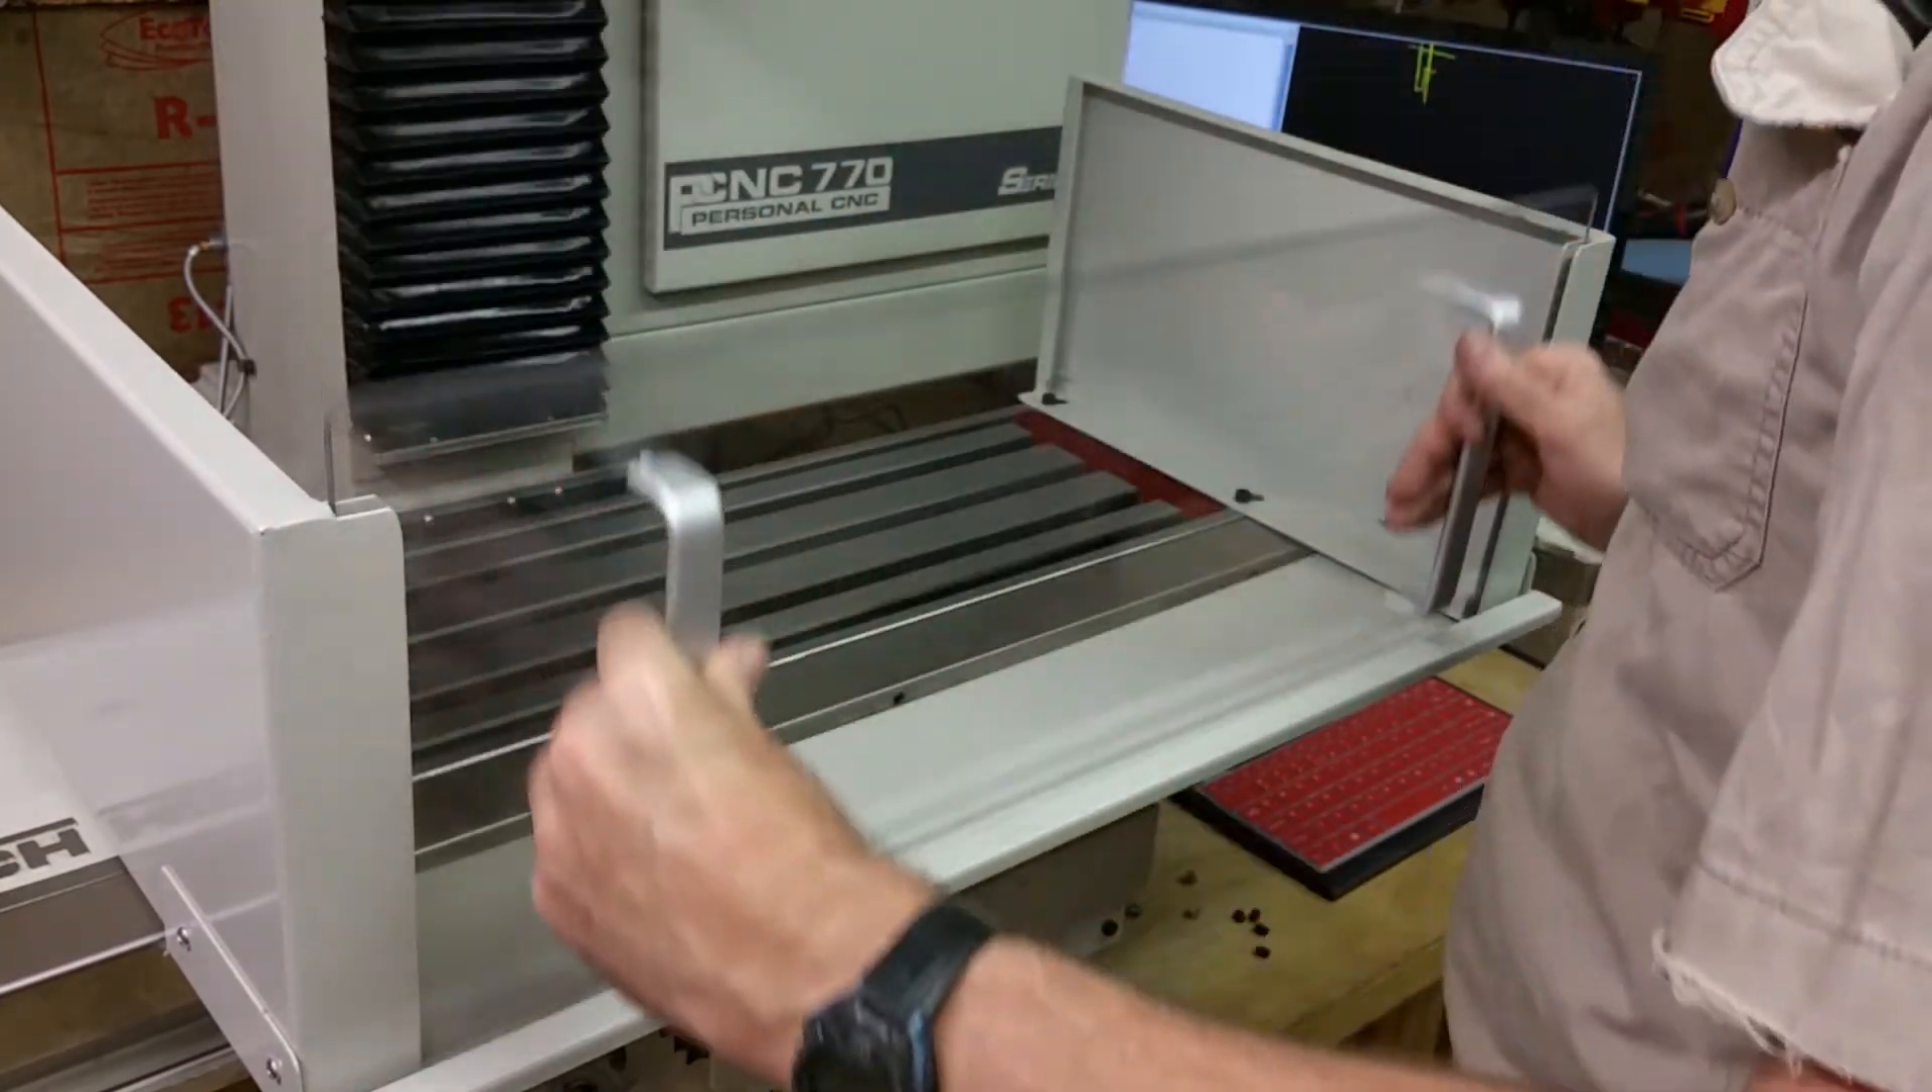Okay I got the handles on.